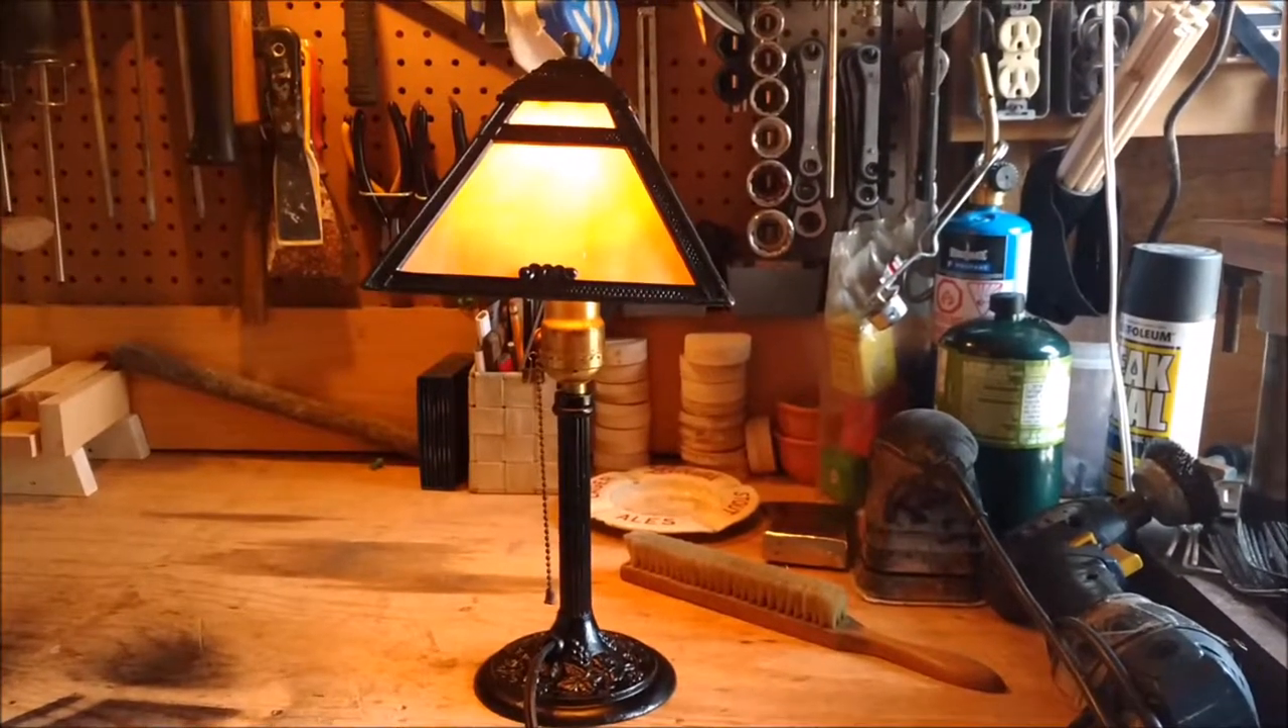And there's what it looks like with the shade on. Nice little soft light, good enough for a bedroom.